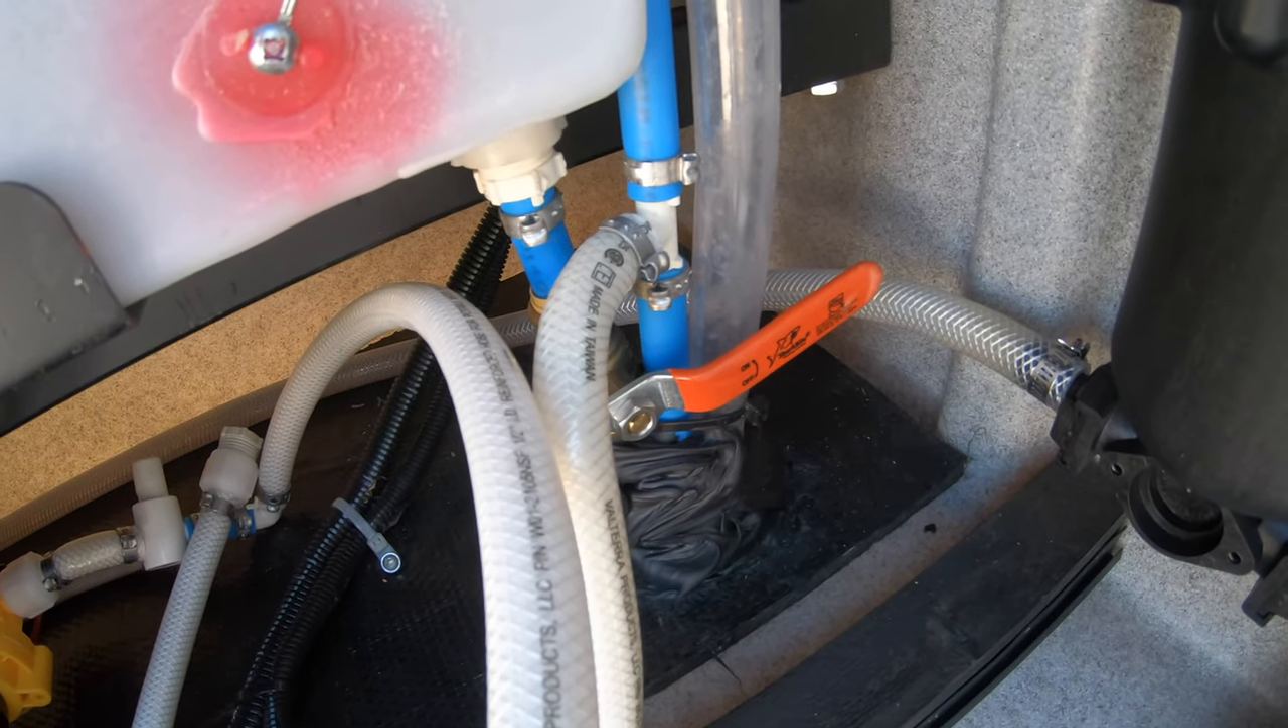I've also installed a valve right there that I can drain the tank instead of taking out the fittings.